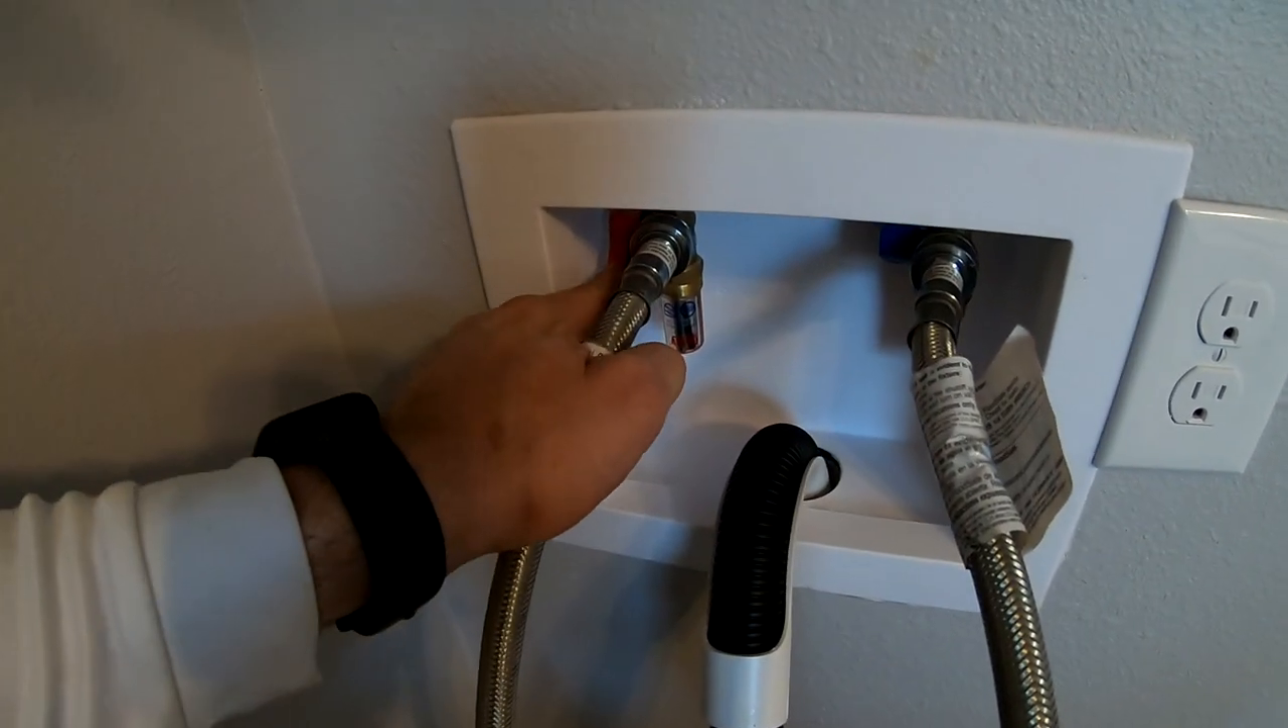You got the hot and cold hooked up.